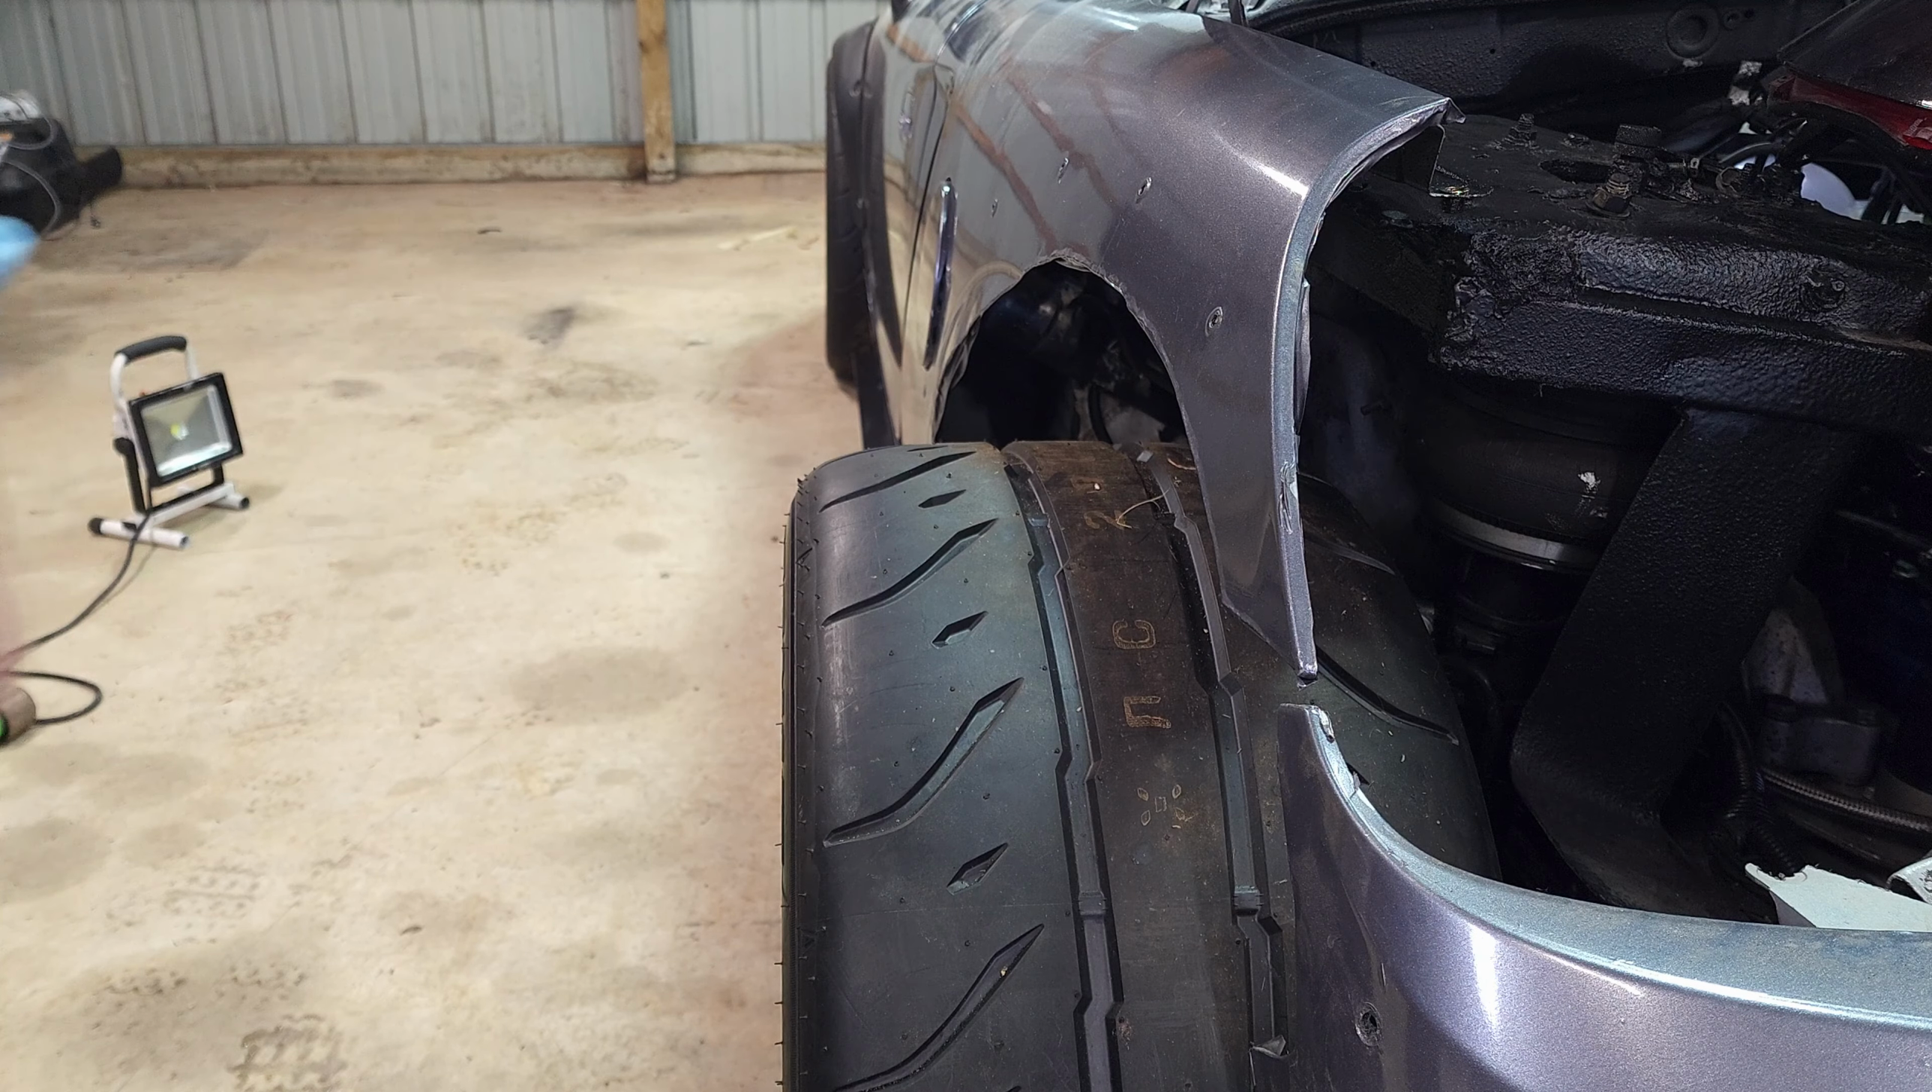With the new wheels and tires they're much wider. They stick out like six inches past the quarter panel.